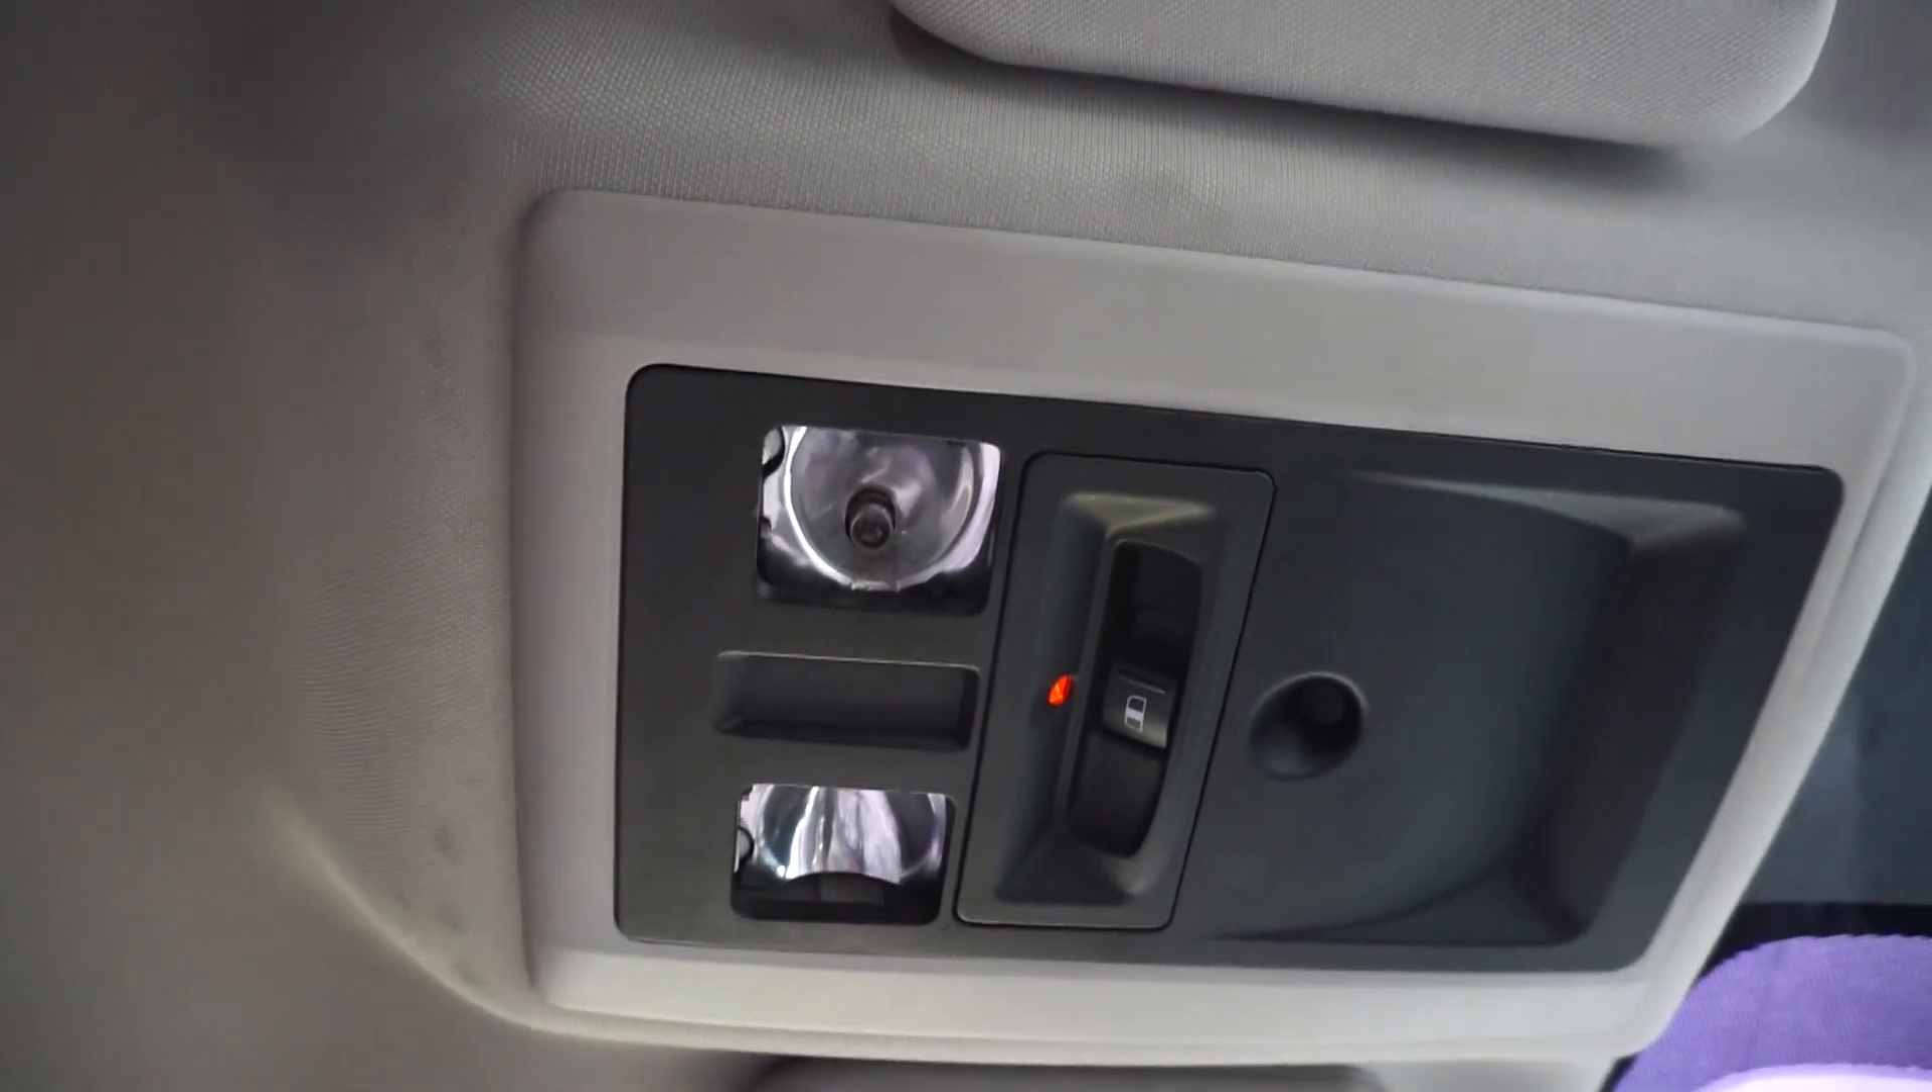All we got to do is put the lenses back on our spot lamps here and clean off my greasy fingerprints.